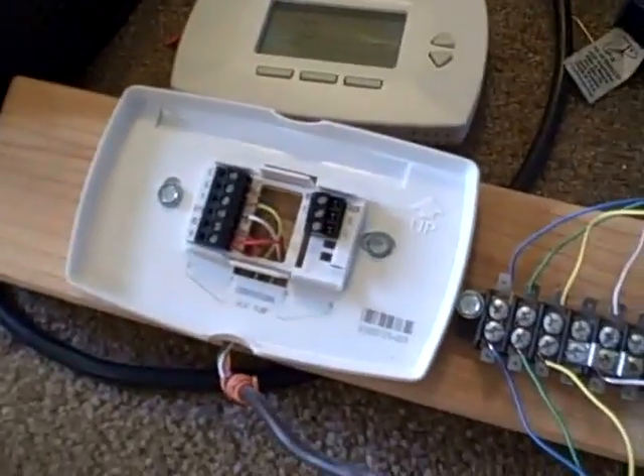For this next segment, I've just removed the thermostat so I don't have to fool with the five minute delay on cool every time.